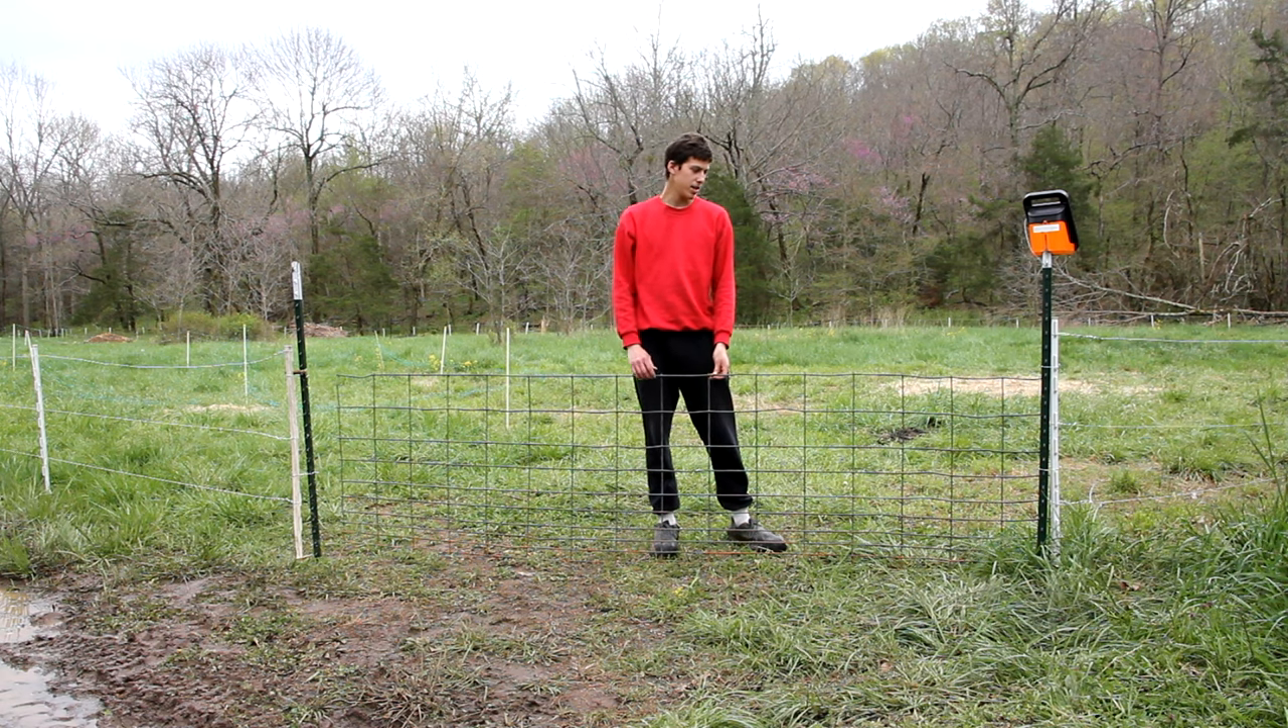I have the metal panel here and it fits really well in the opening to the pasture.